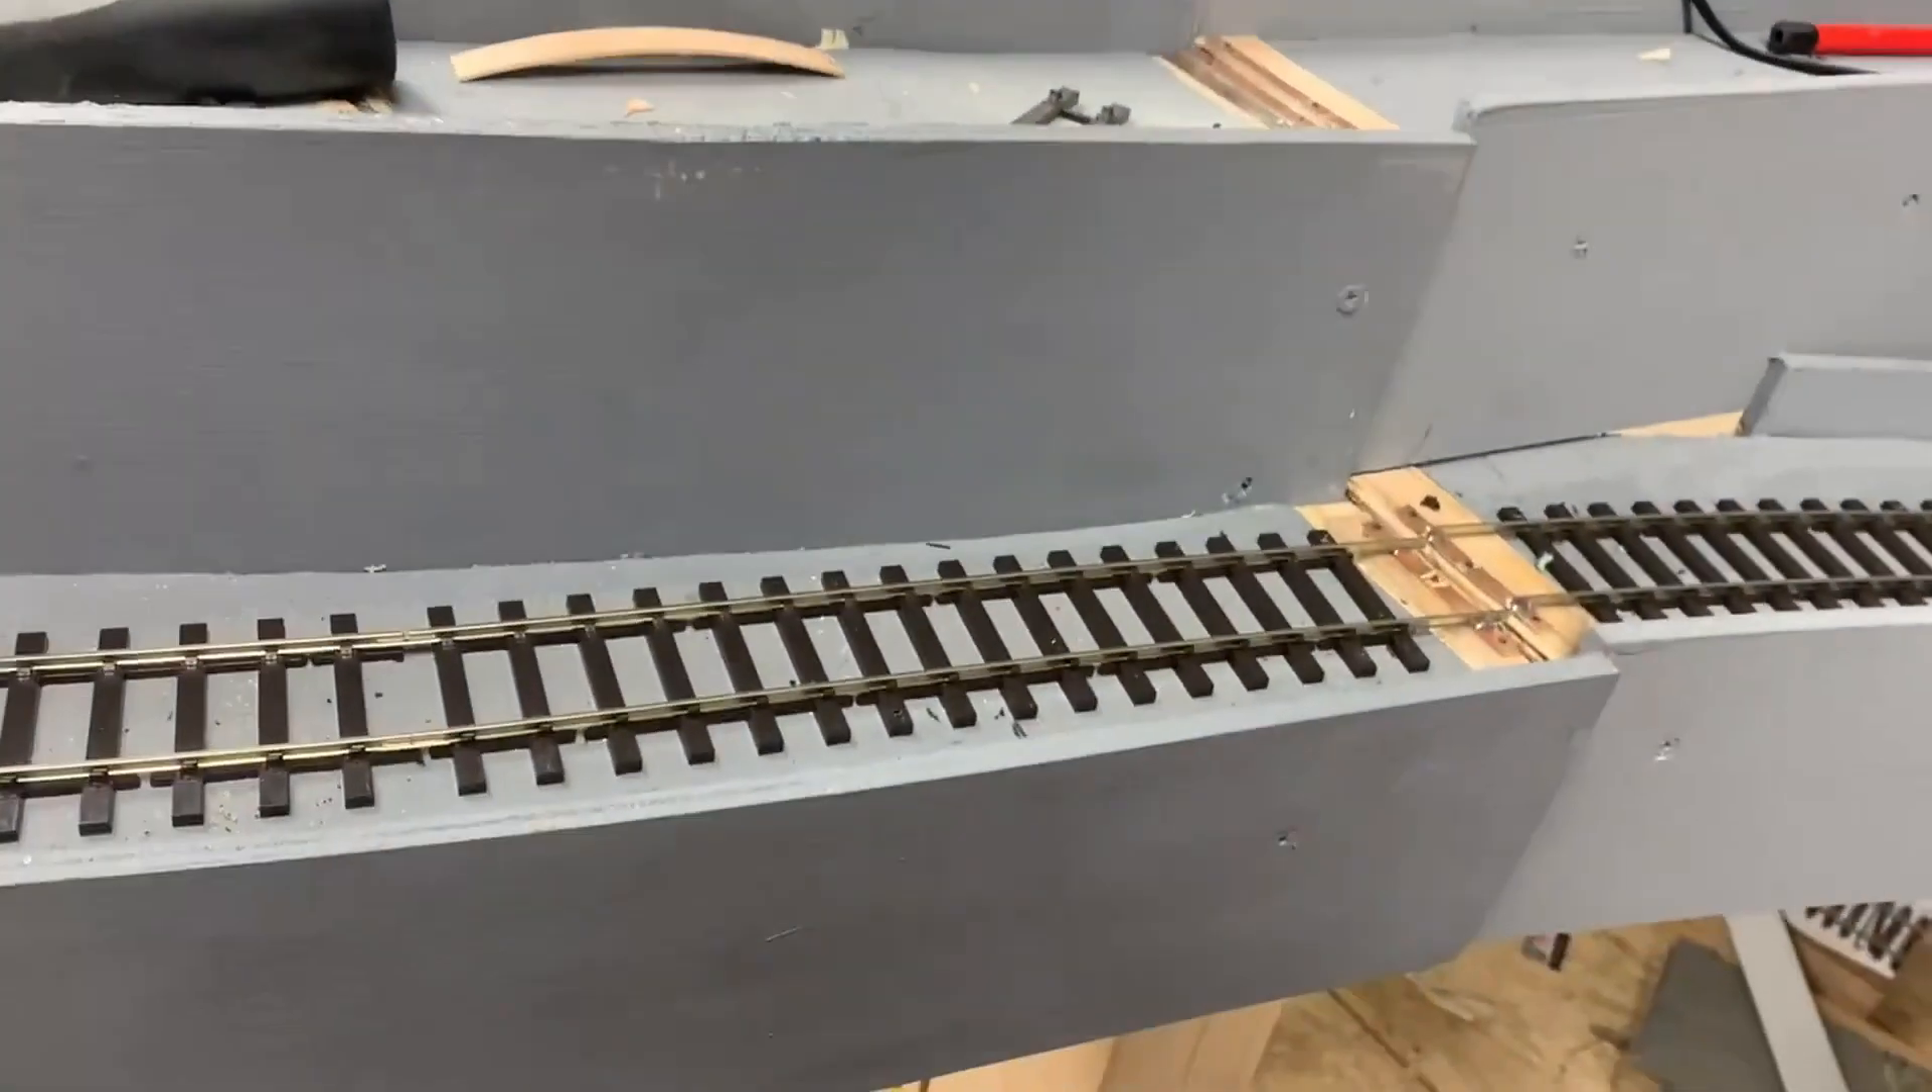So i now have one of the tracks on this gate we'll just need to secure that all the way around.